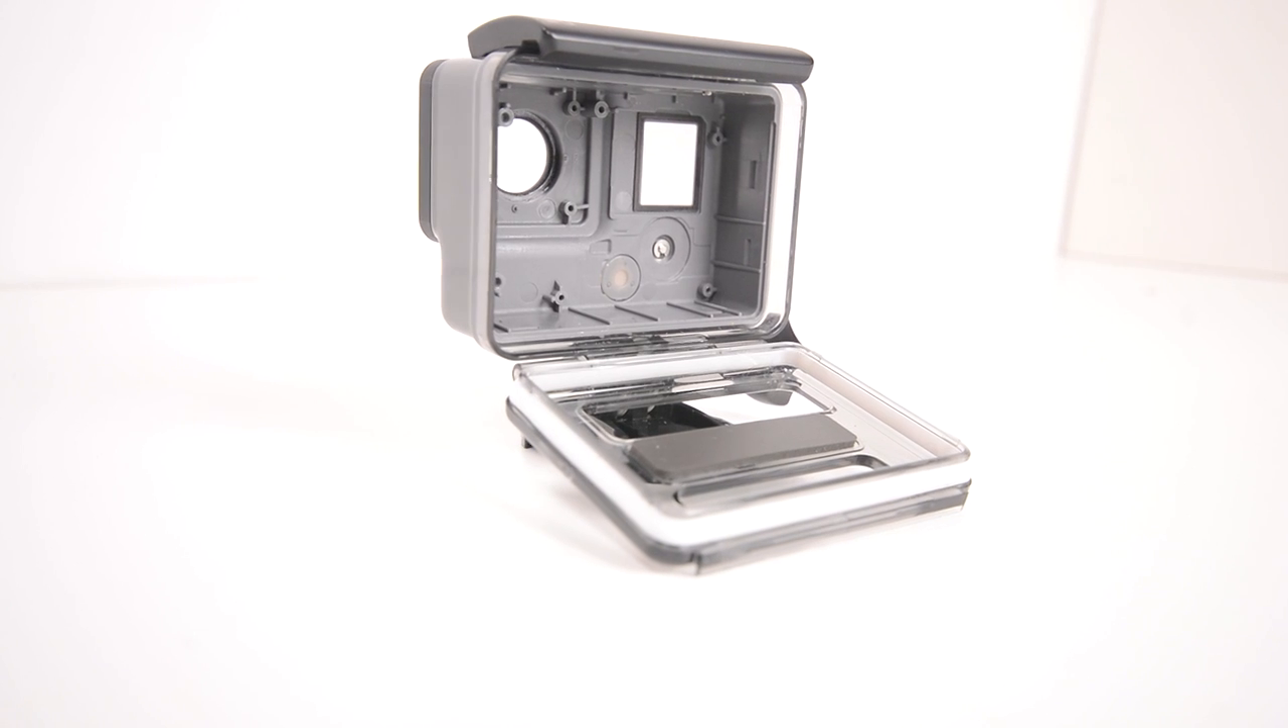We've got the case with nothing in it anymore.